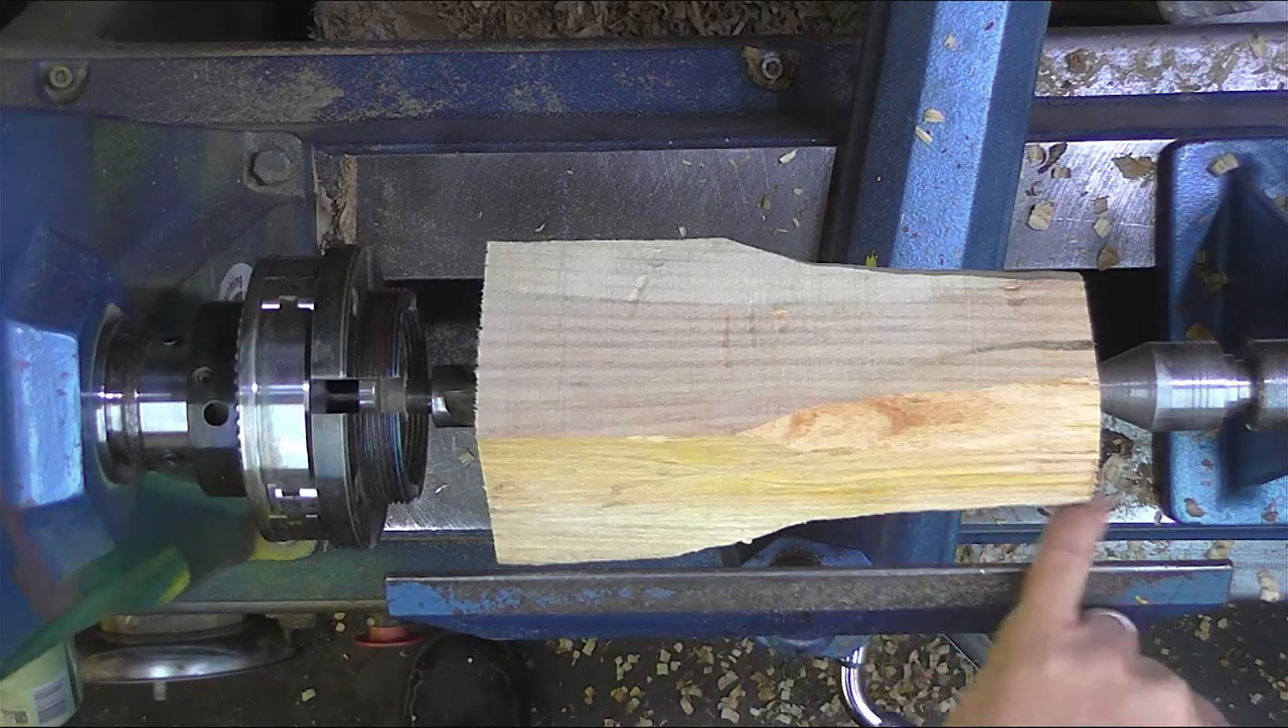Now, down here for the tool rest, I've got a big gap here.